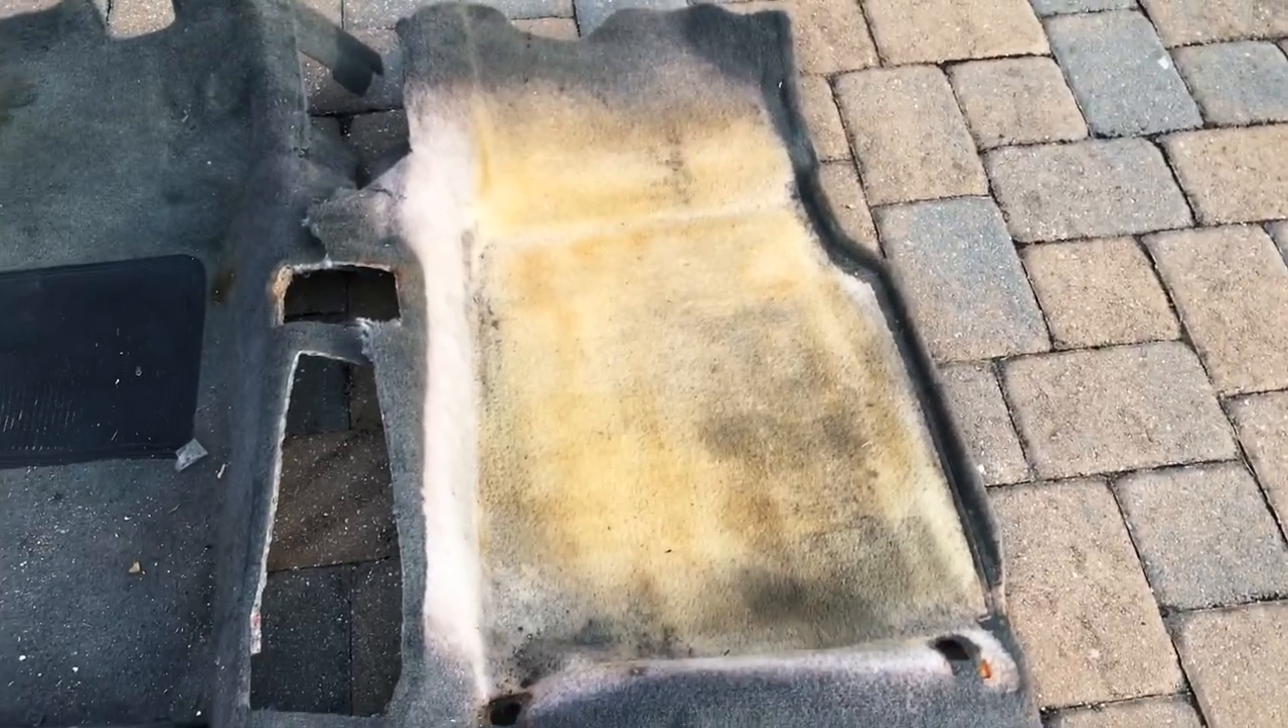And so the carpet is out.